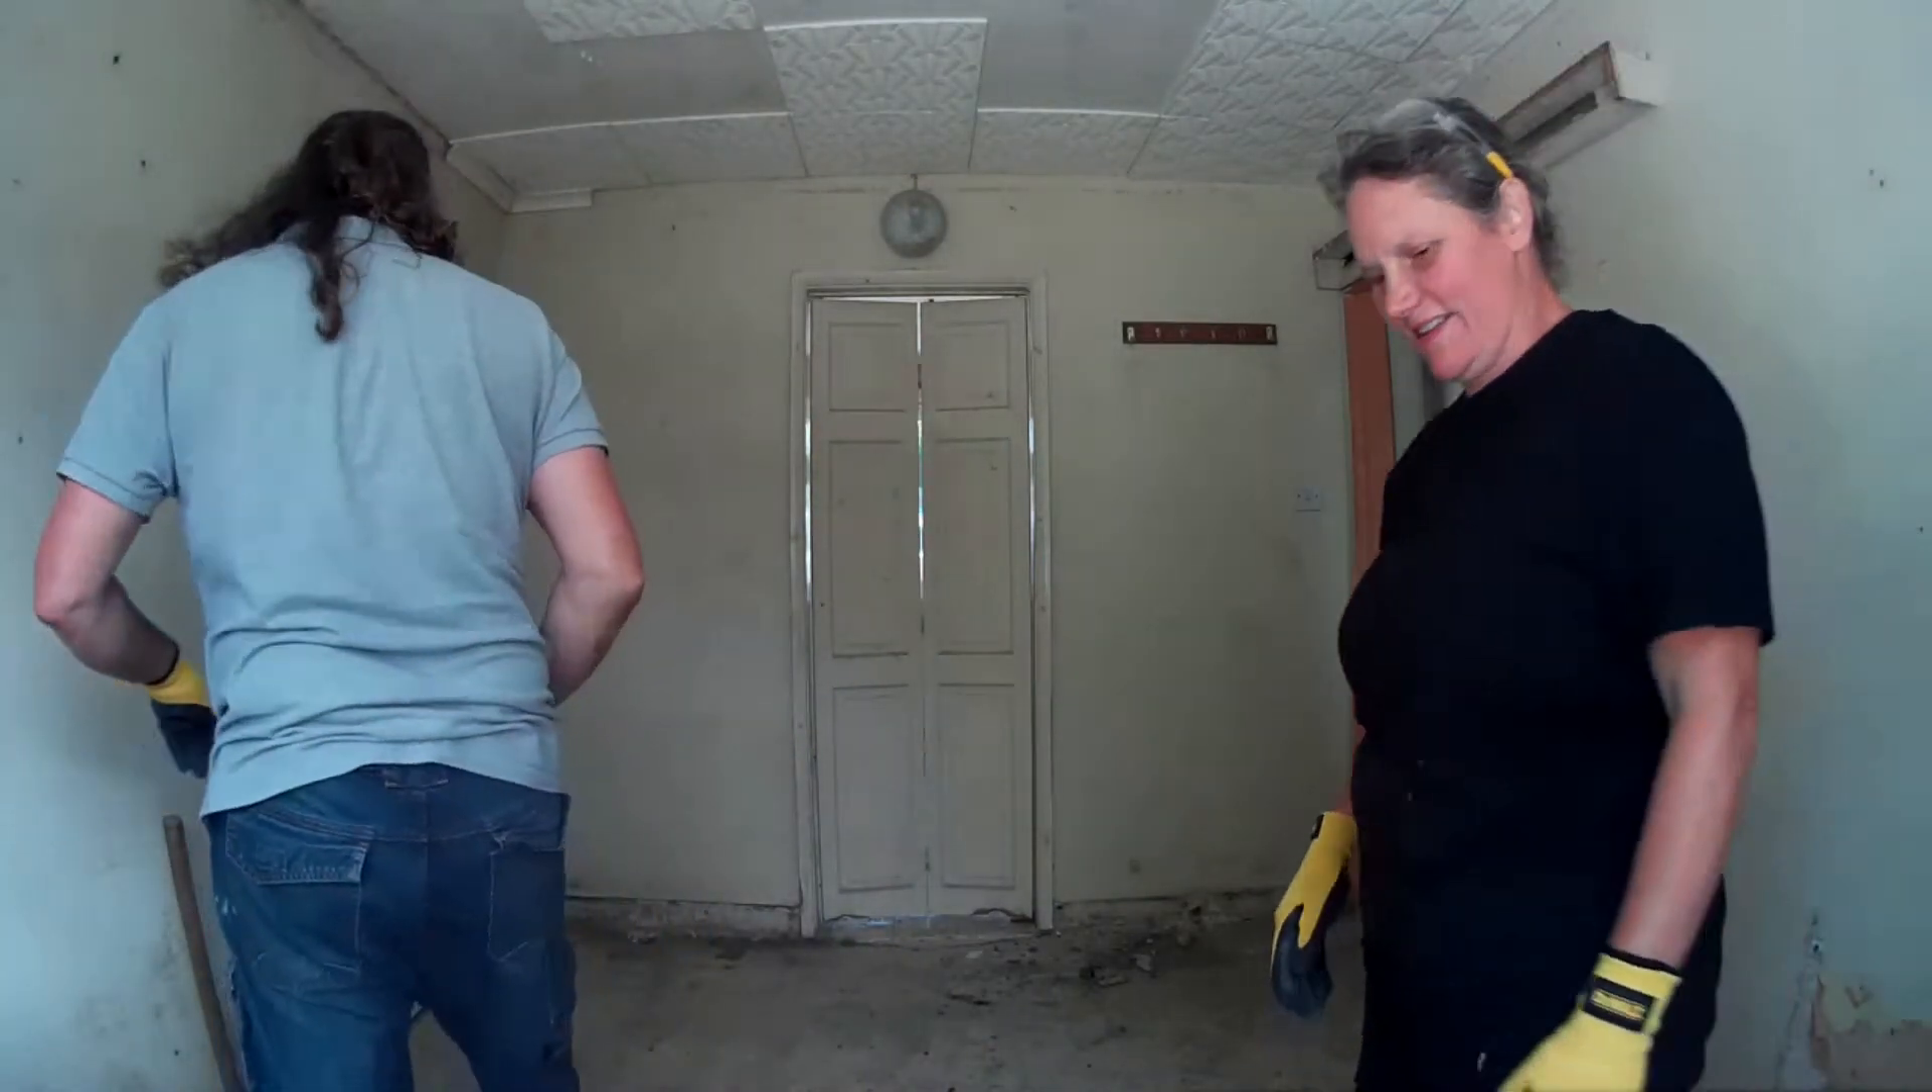We've got the ceilings to come down. We've got to get rid of those polystyrene tiles.